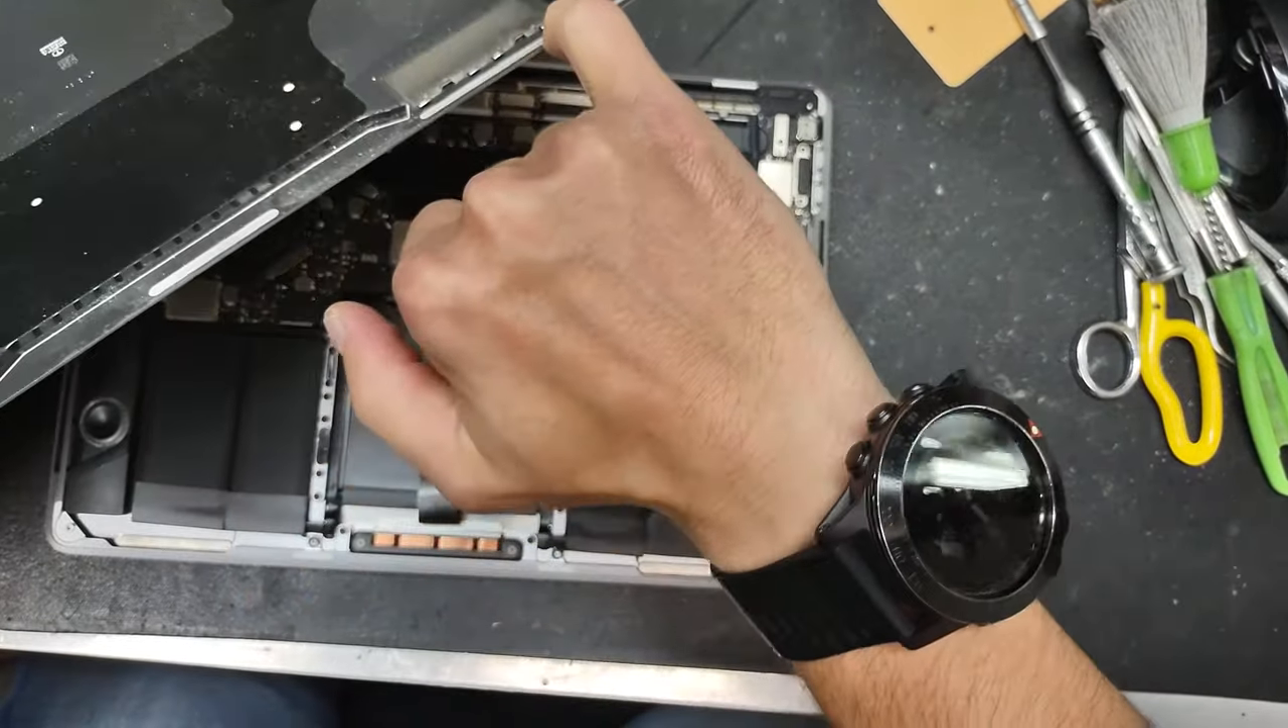All we have to do is put the back back on which we do it in this way.